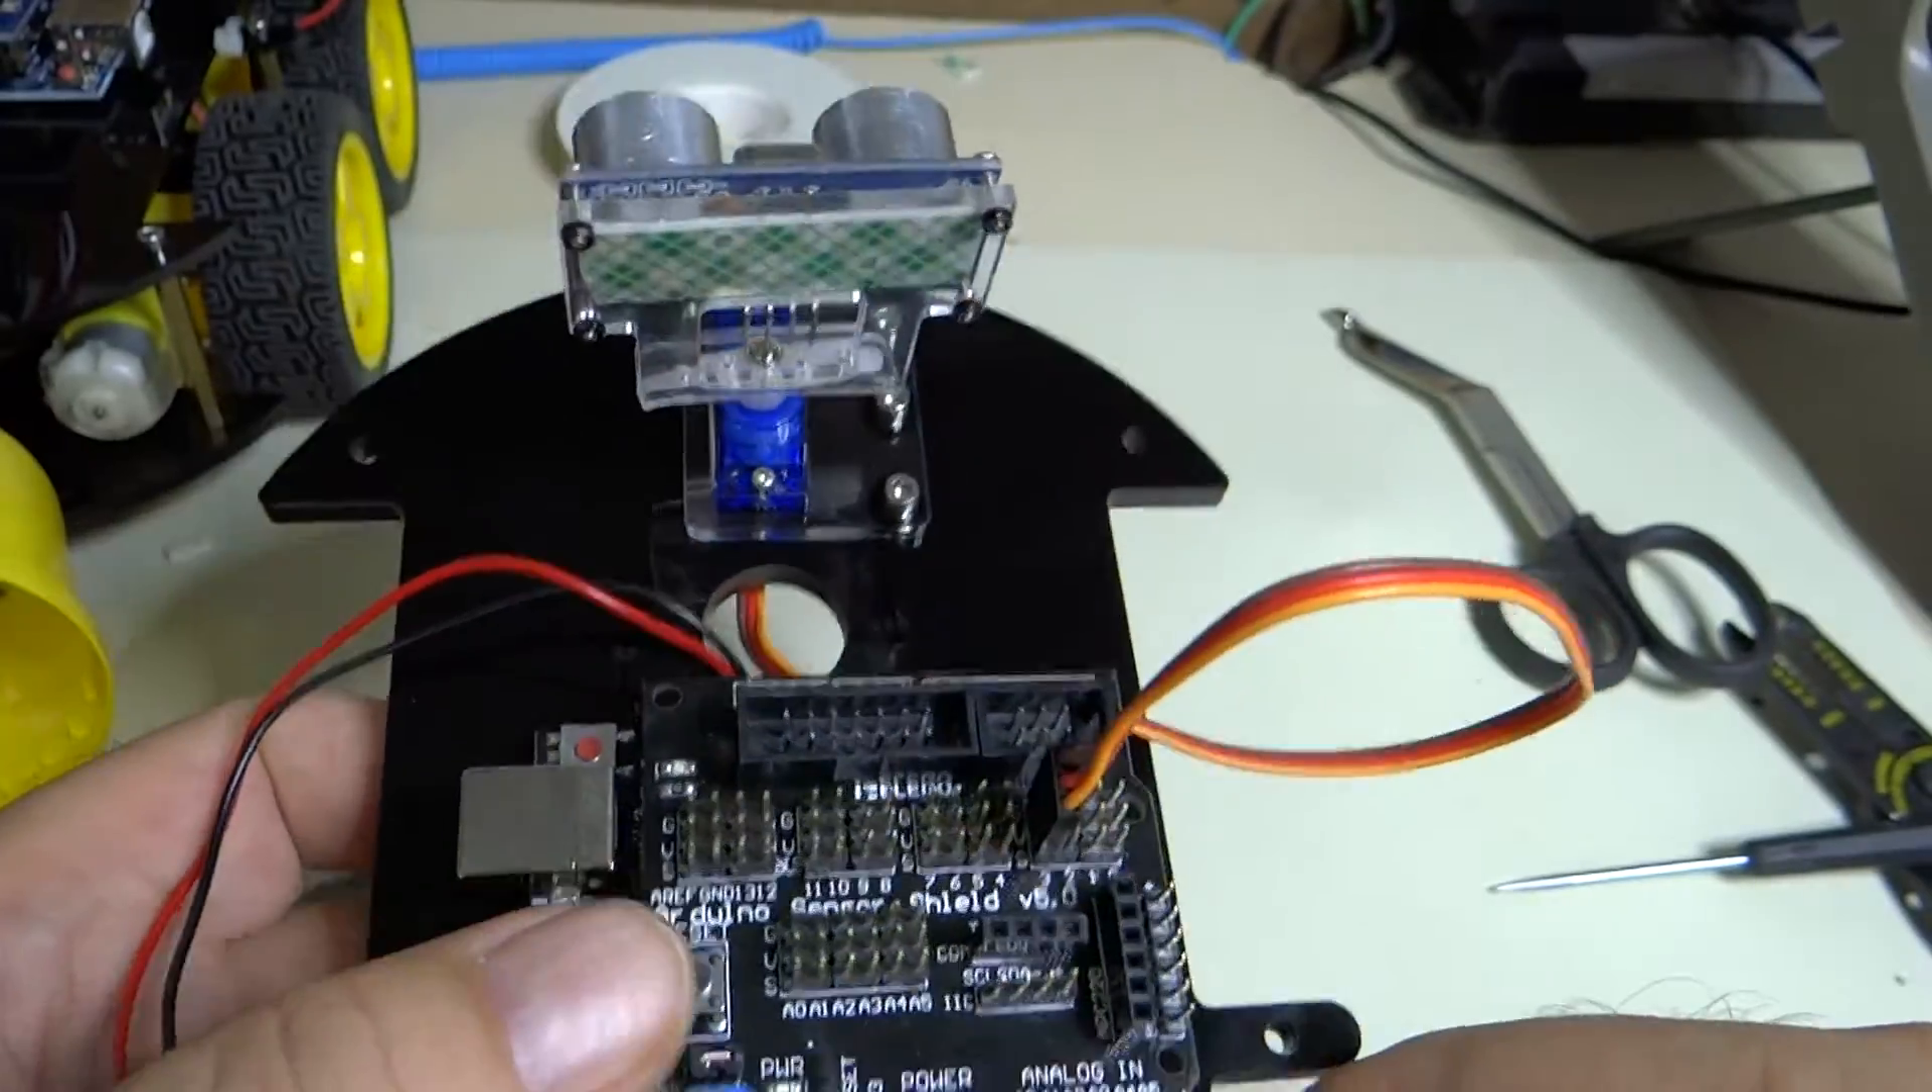And now our servo motor is wired.